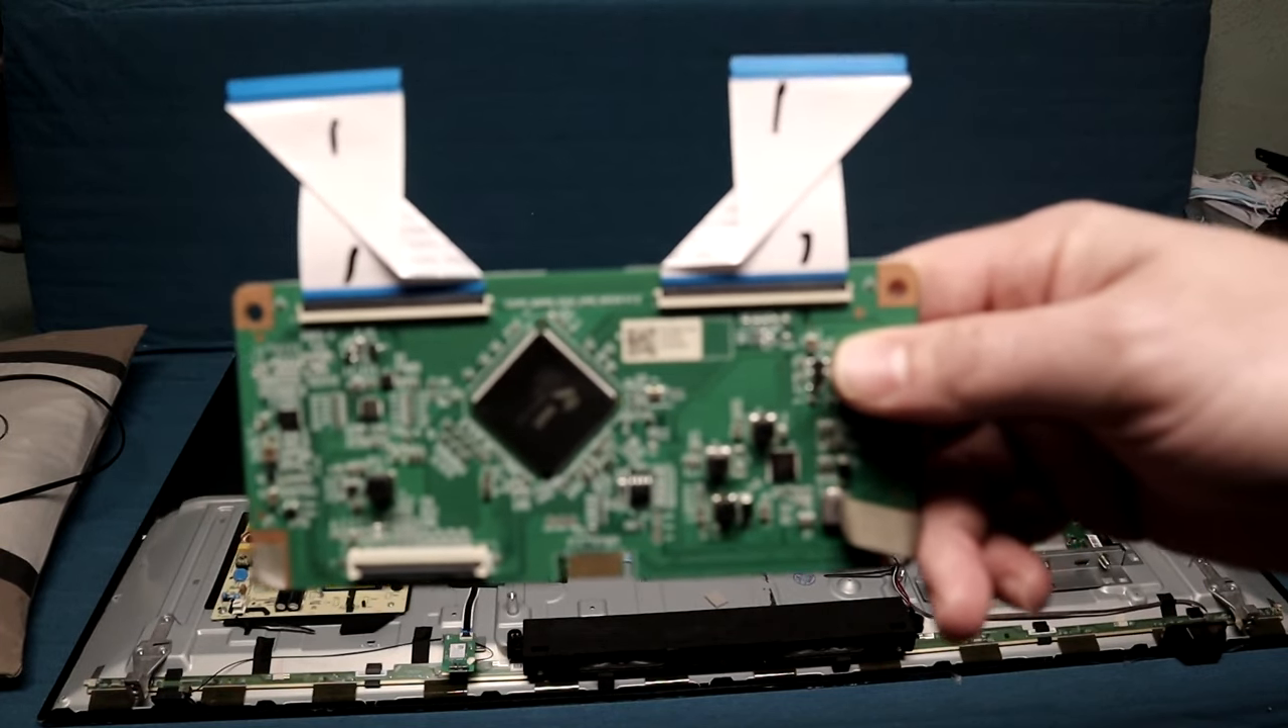All right so here is the tcon board all removed.